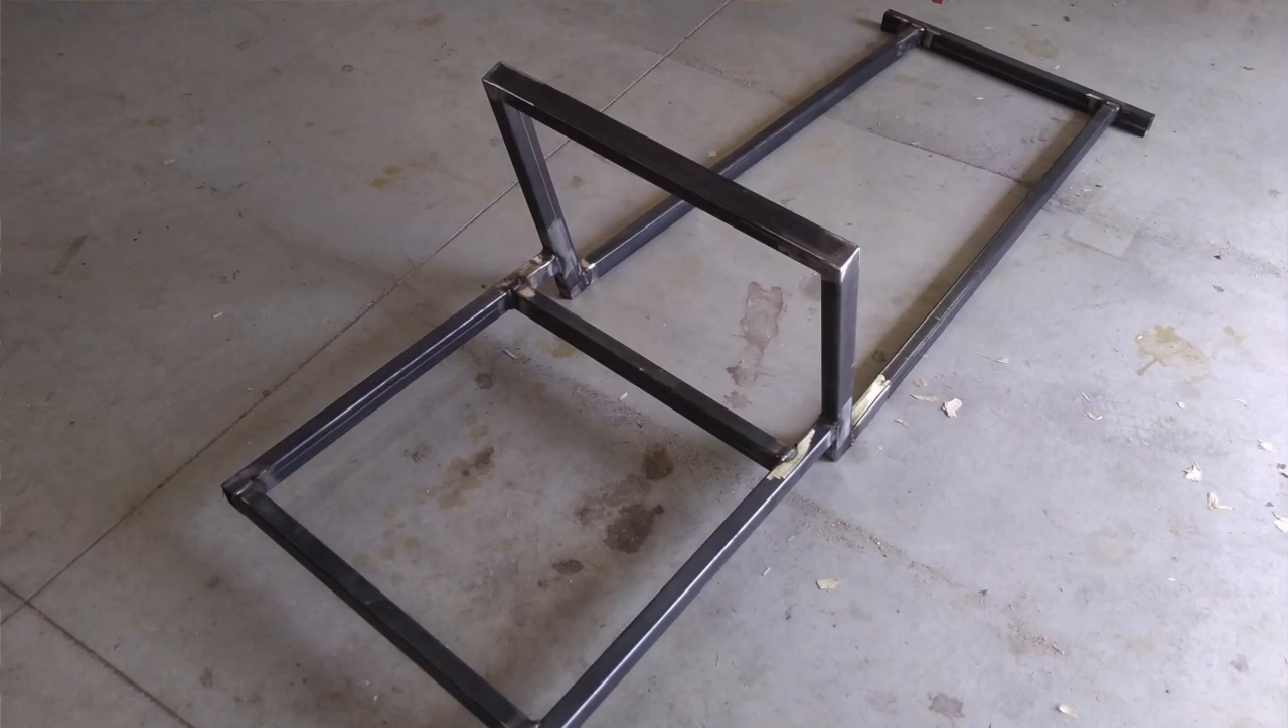We got the basic structure of the frame is done. It's welded up.